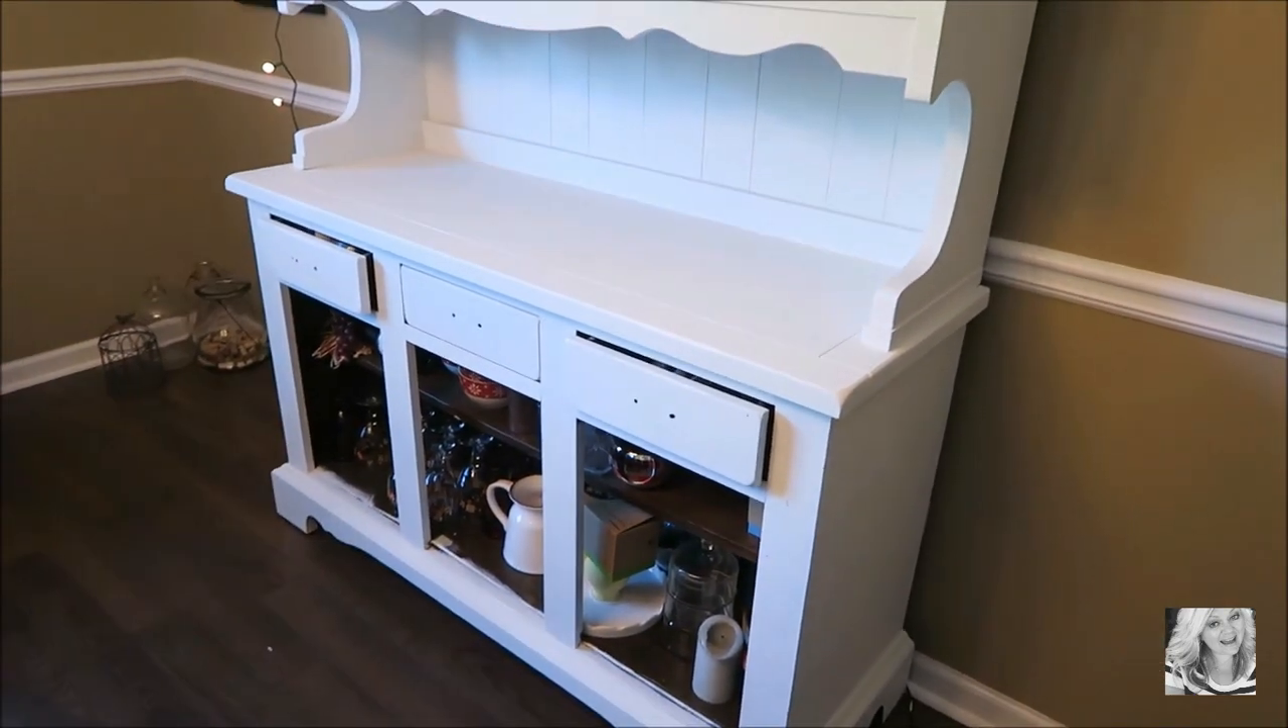I just have to put the doors on.